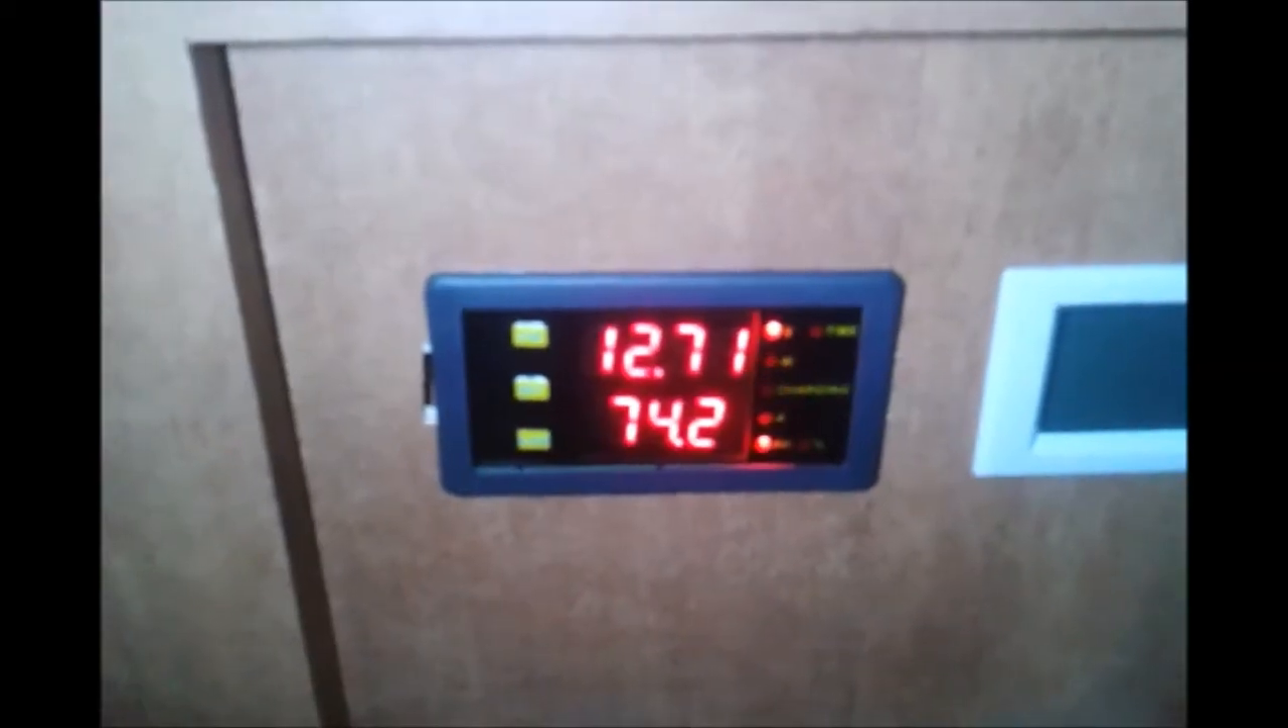And finally, here is the meter in its final installation.